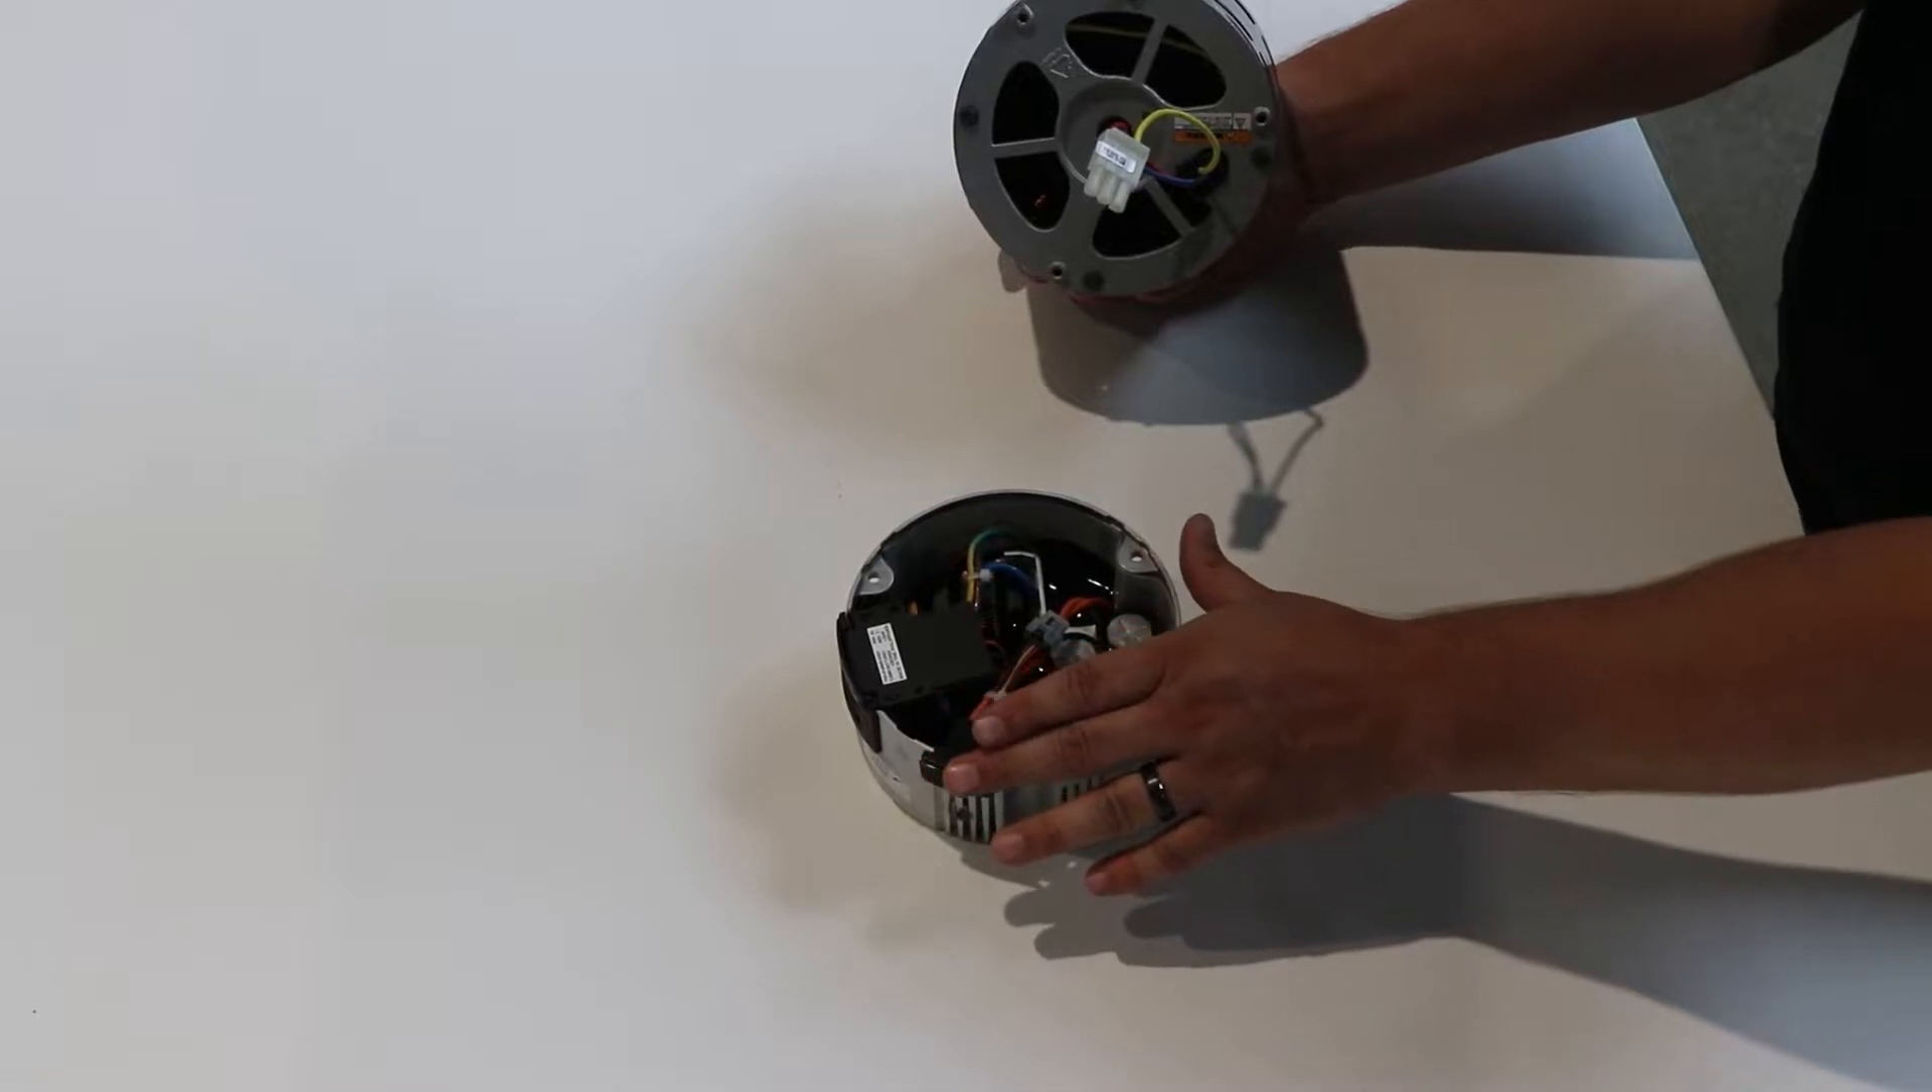Now you have the motor separated from the control module.